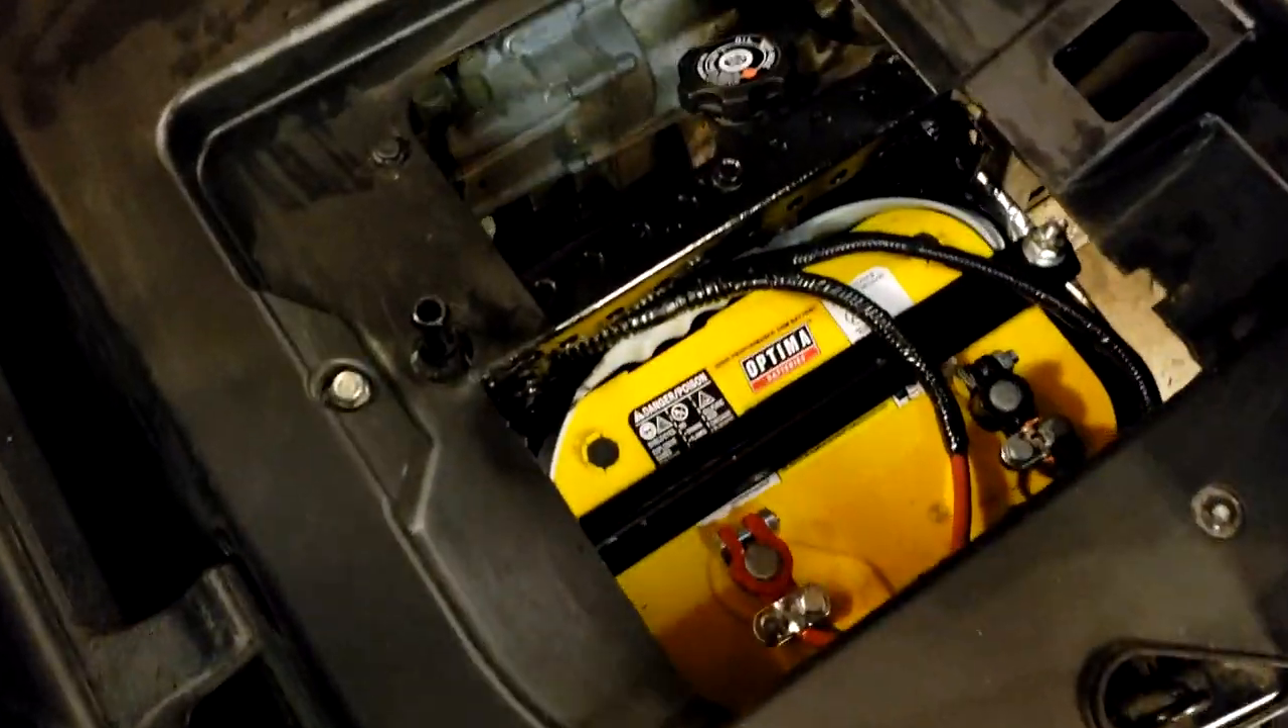All right so here's our finished product the battery cables run over here everything's connected working.